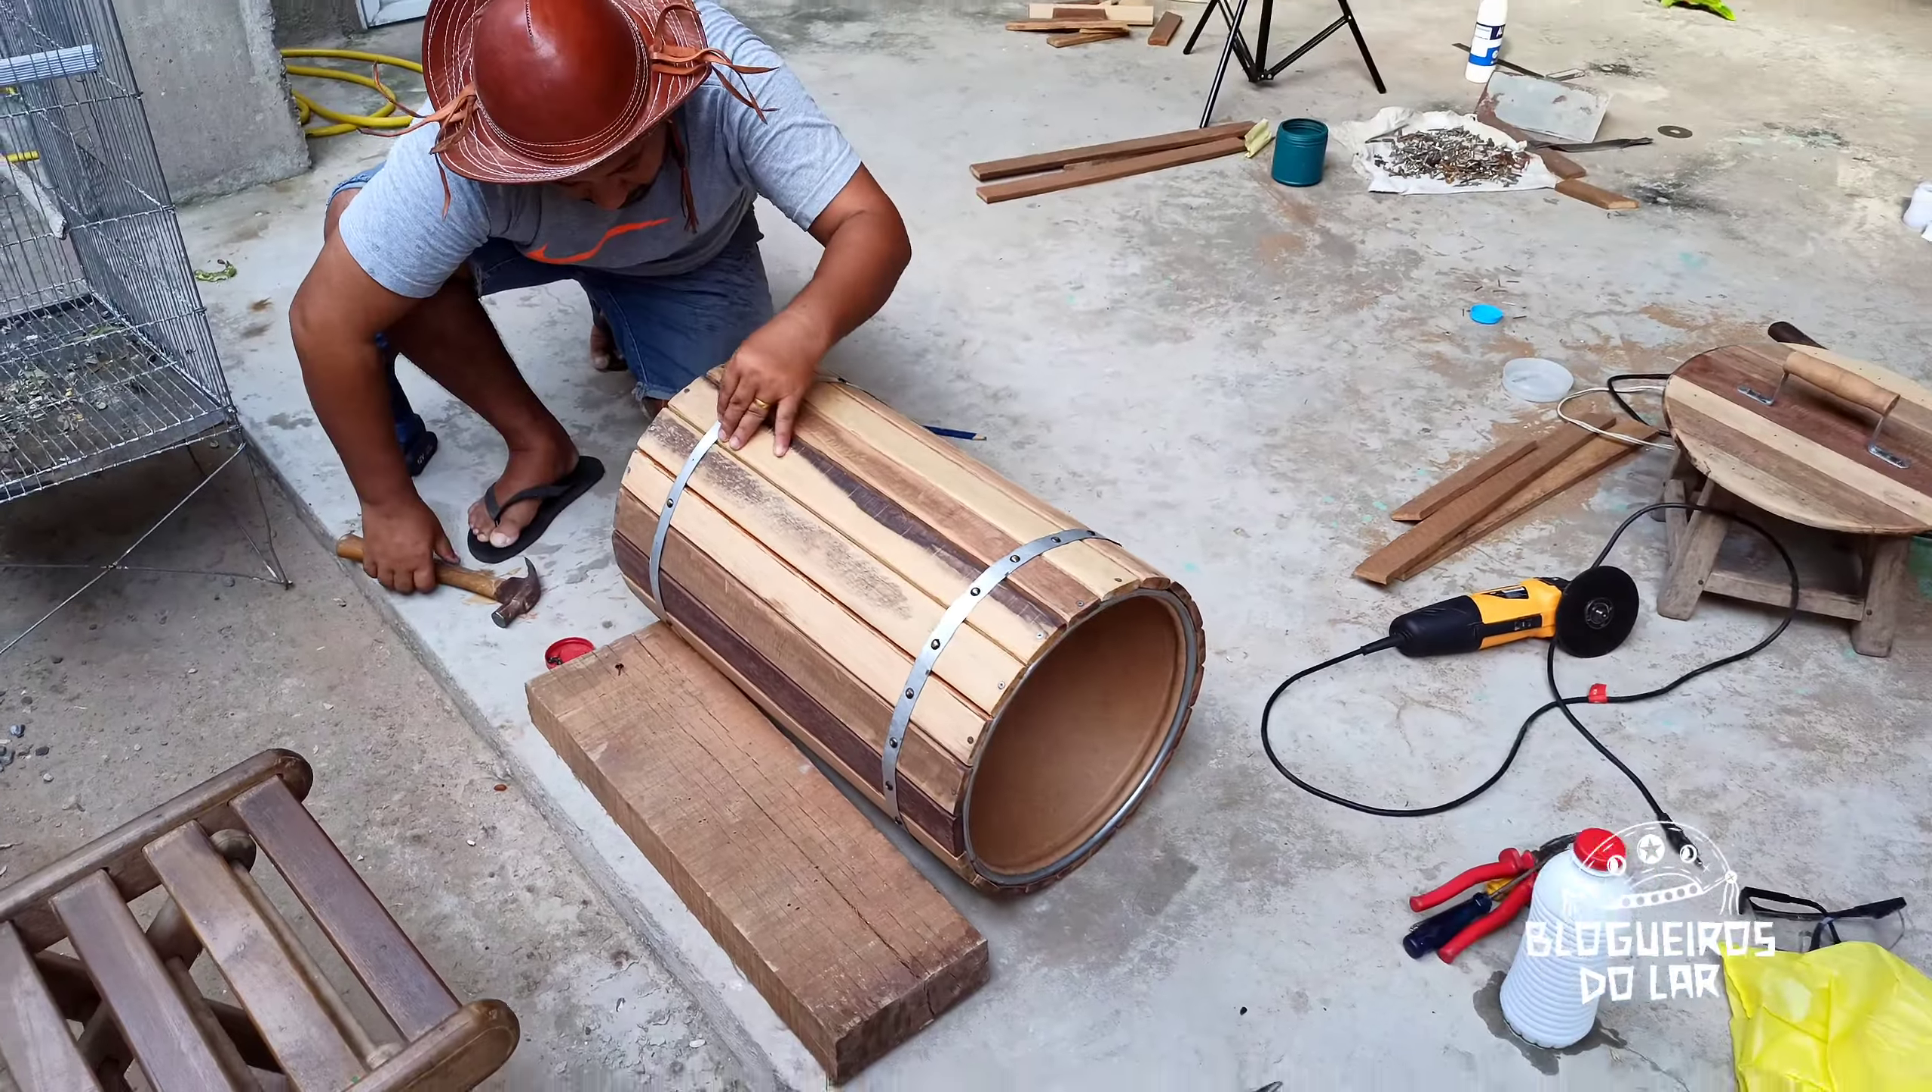Pronto, já coloquei aqui as duas braçadeiras abraçando o barril.